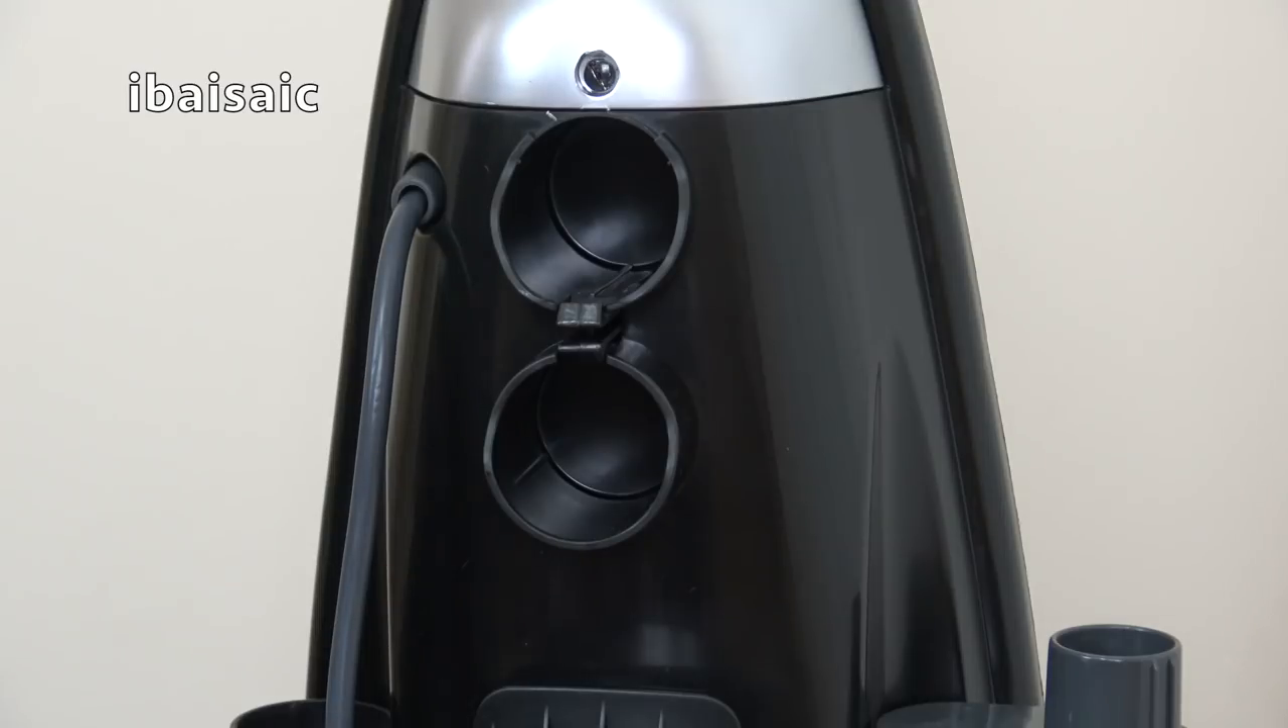That's assembly almost complete. We've just got to put the cleaning tools in their storage positions.